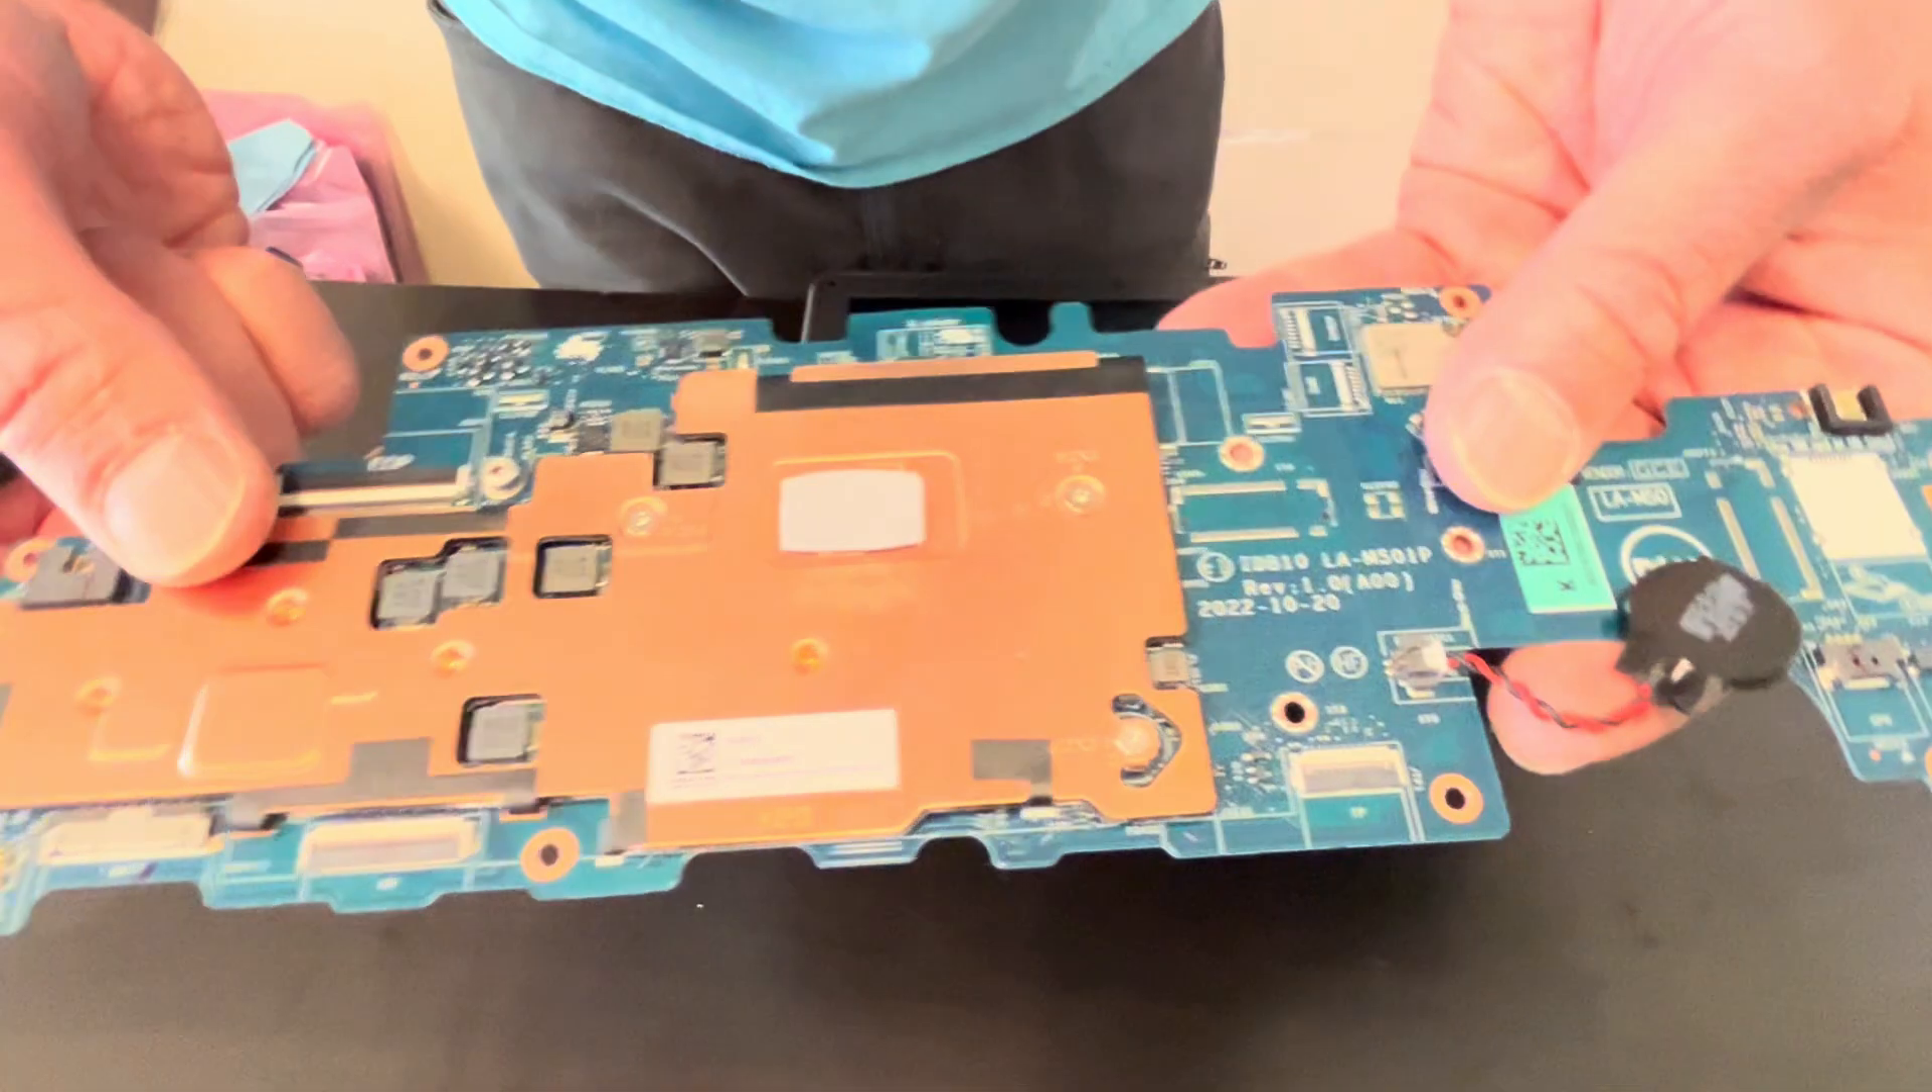Okay so now our motherboard is out.